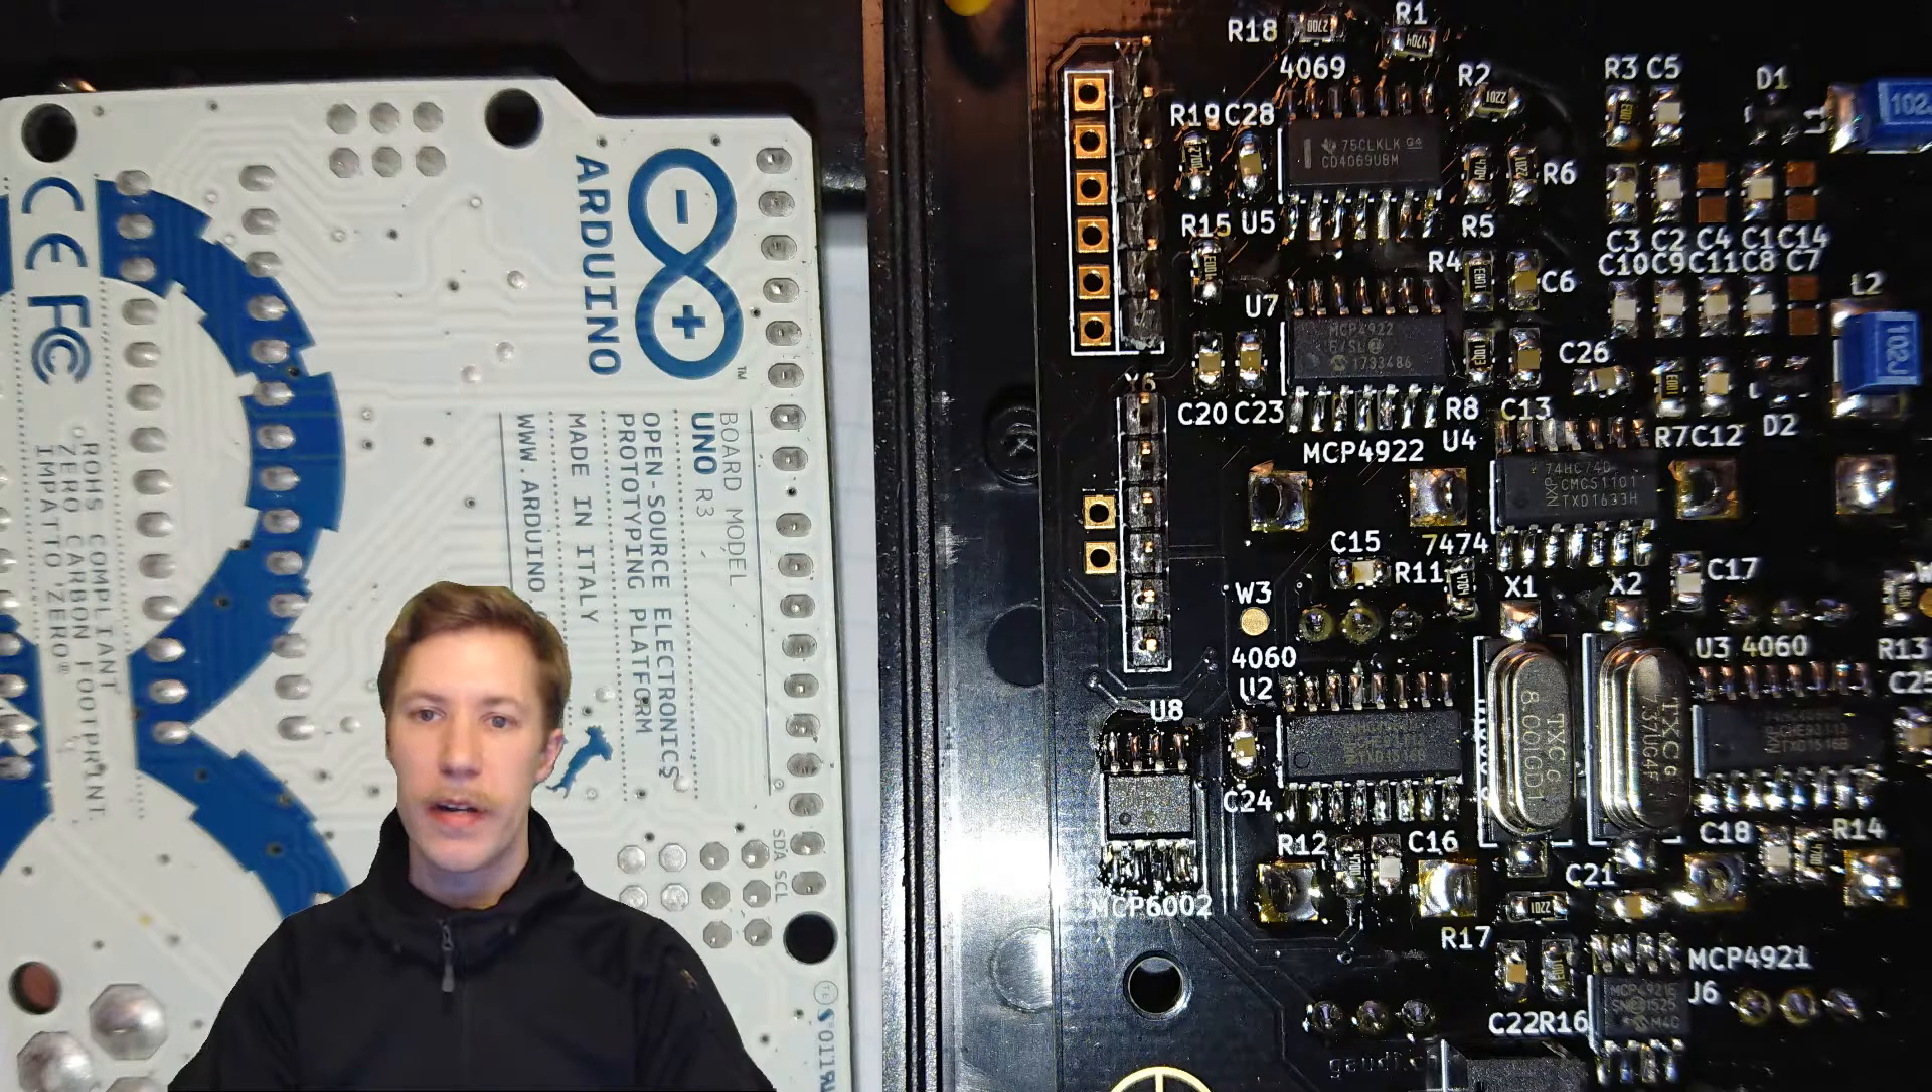Here is the result of soldering up this board with a regular thin tipped soldering iron.